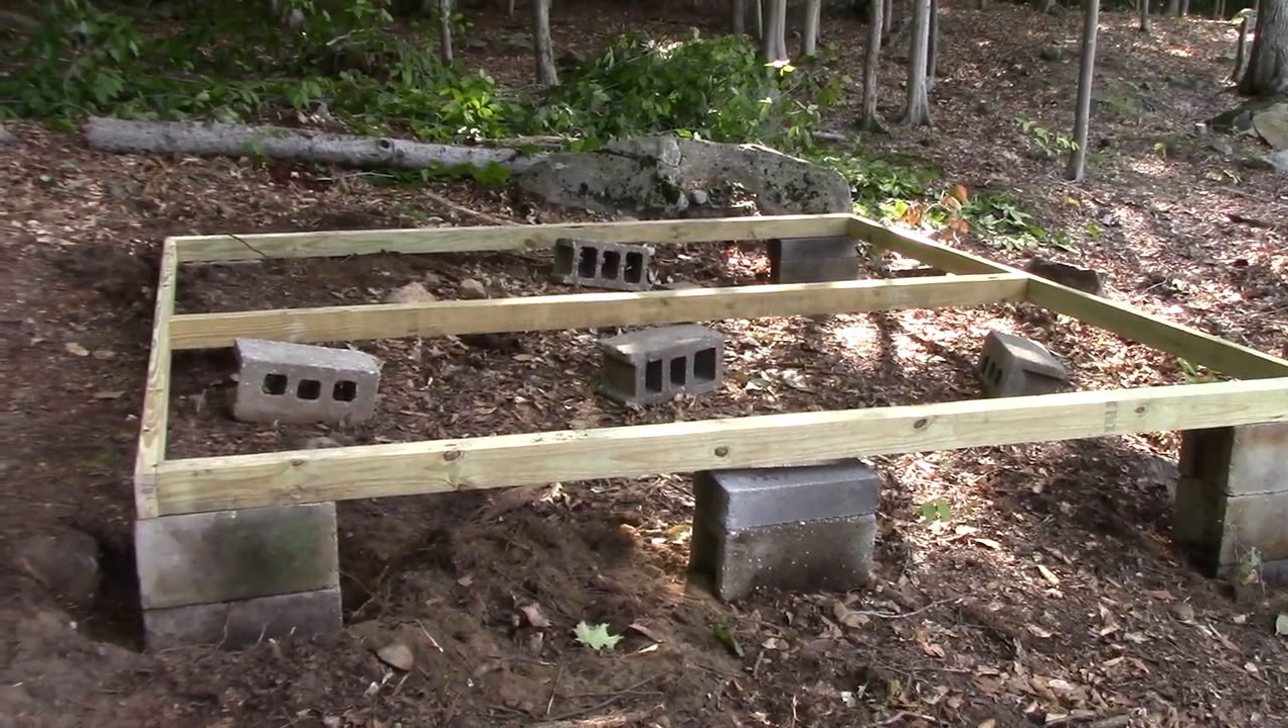We got the basic frame done for the bottom of the shed.